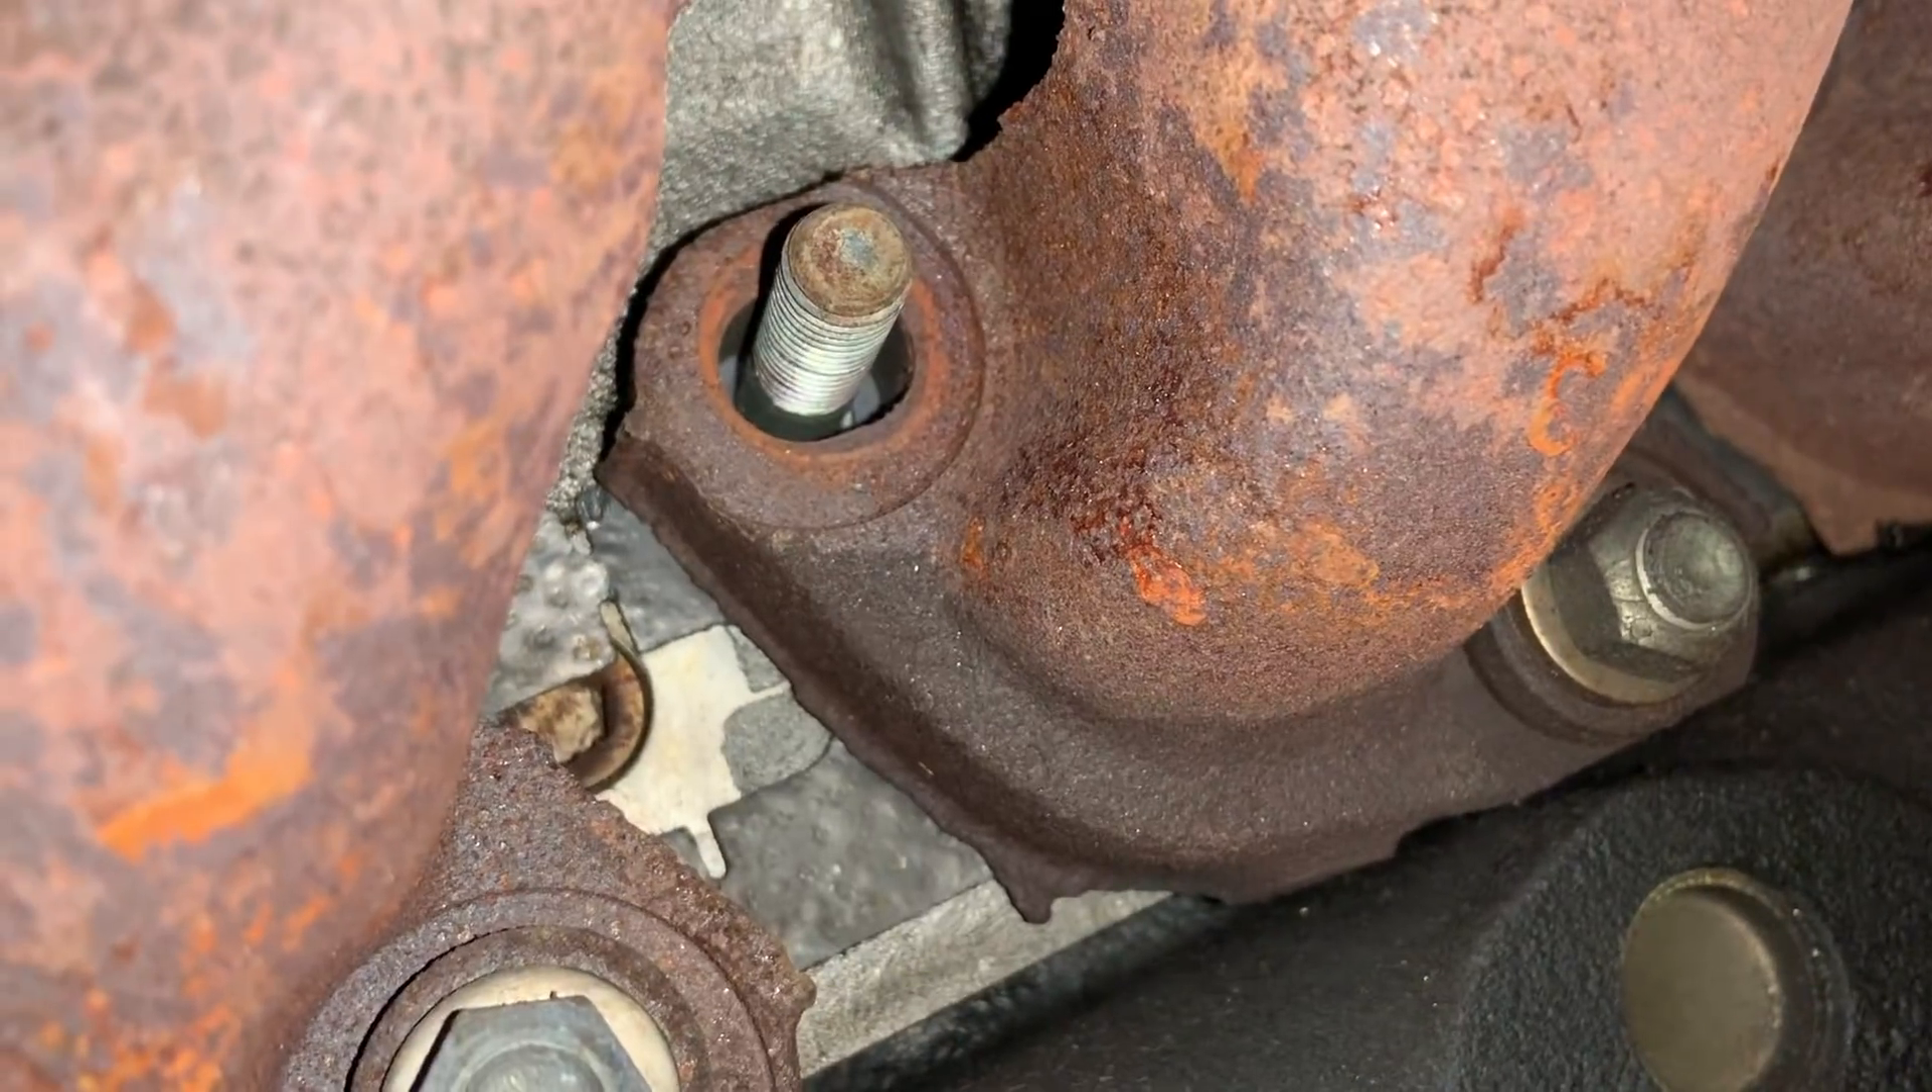There's no nut on that stud there.